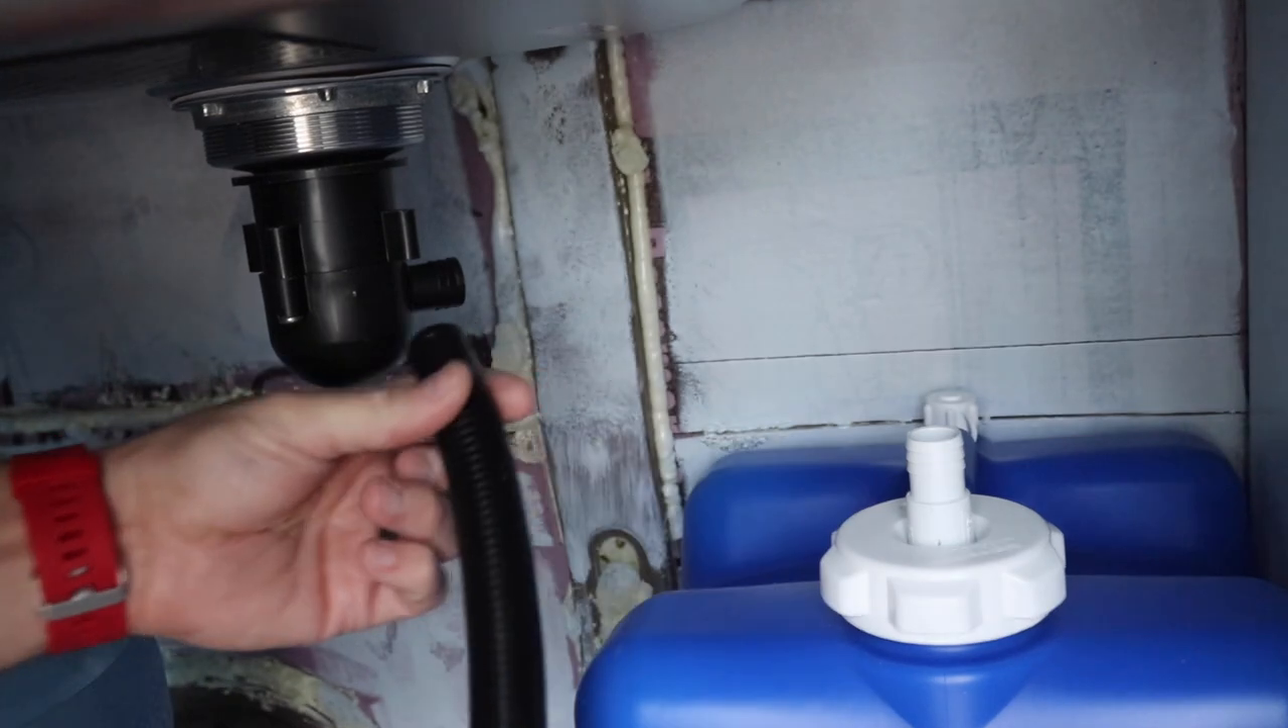I've got the barb fitting on the tank. And we've got the barb fitting on the sink drain.